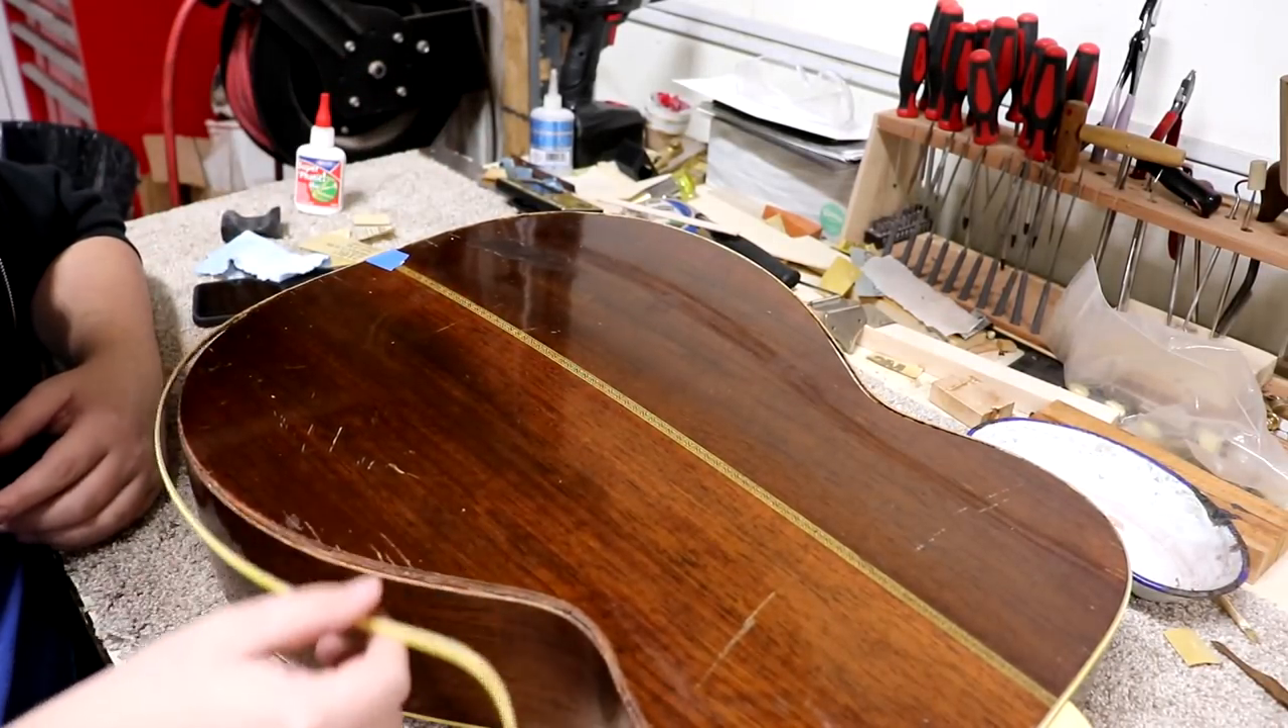I've got all the clamps off the back of this Martin.